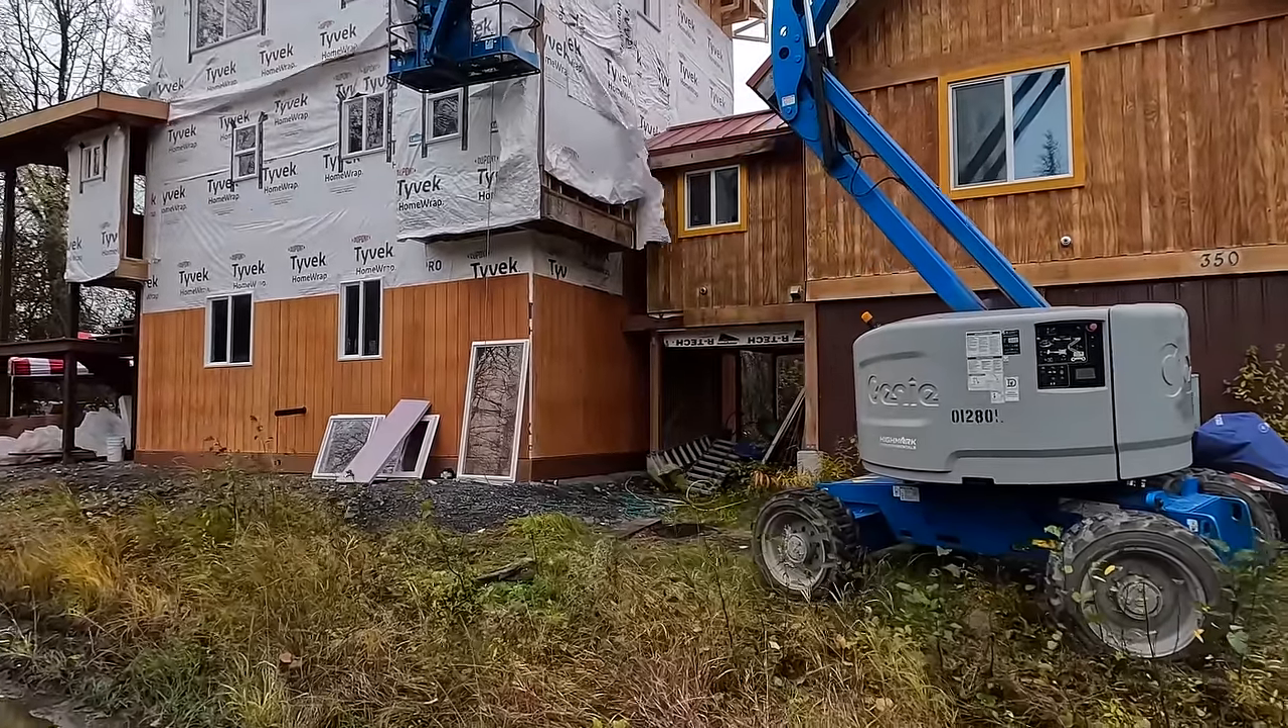We just got most of the windows in and Sam's up there doing some nailing.